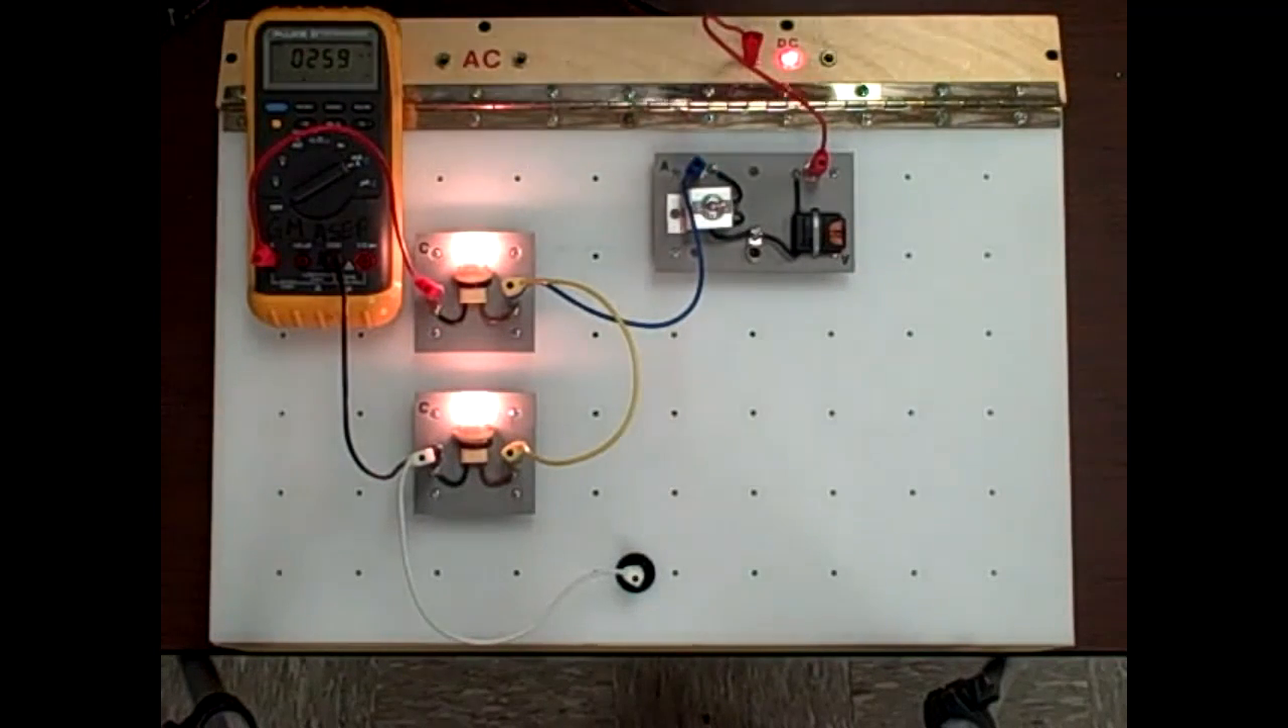I've completed the circuit back through the meter the lights back on.